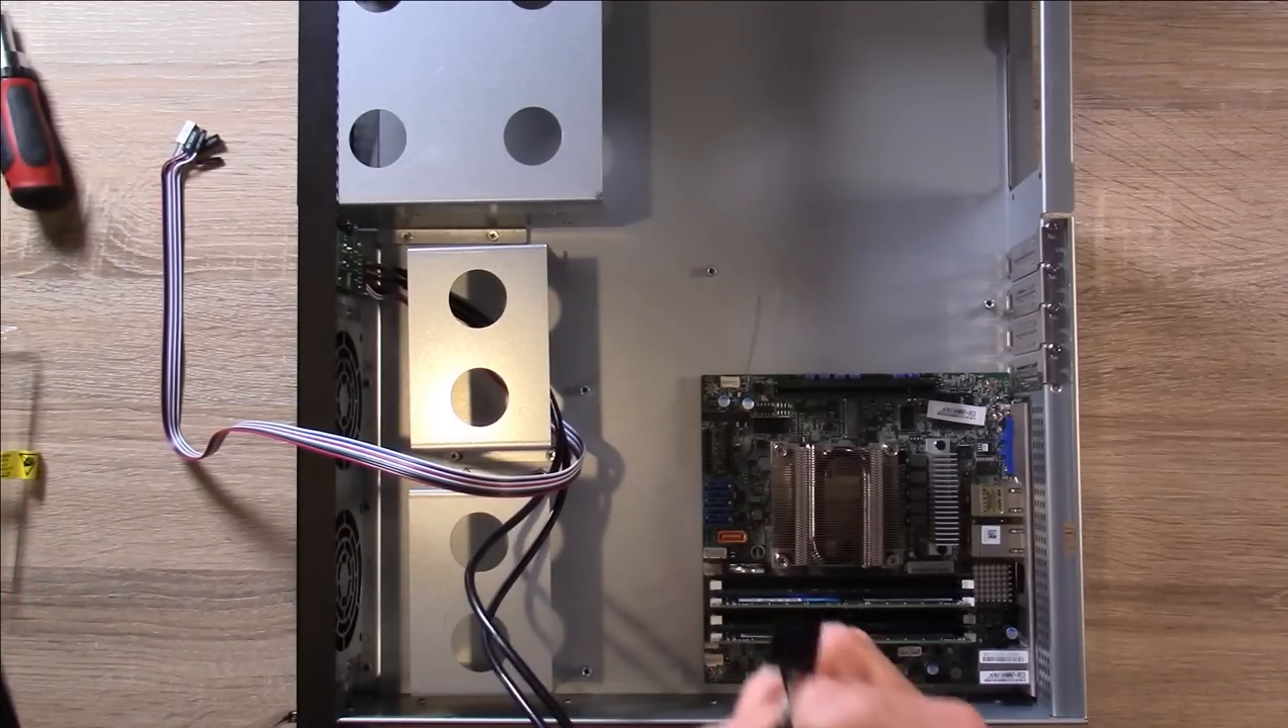Okay, so far, so good. We have these cables right here that need to be installed.